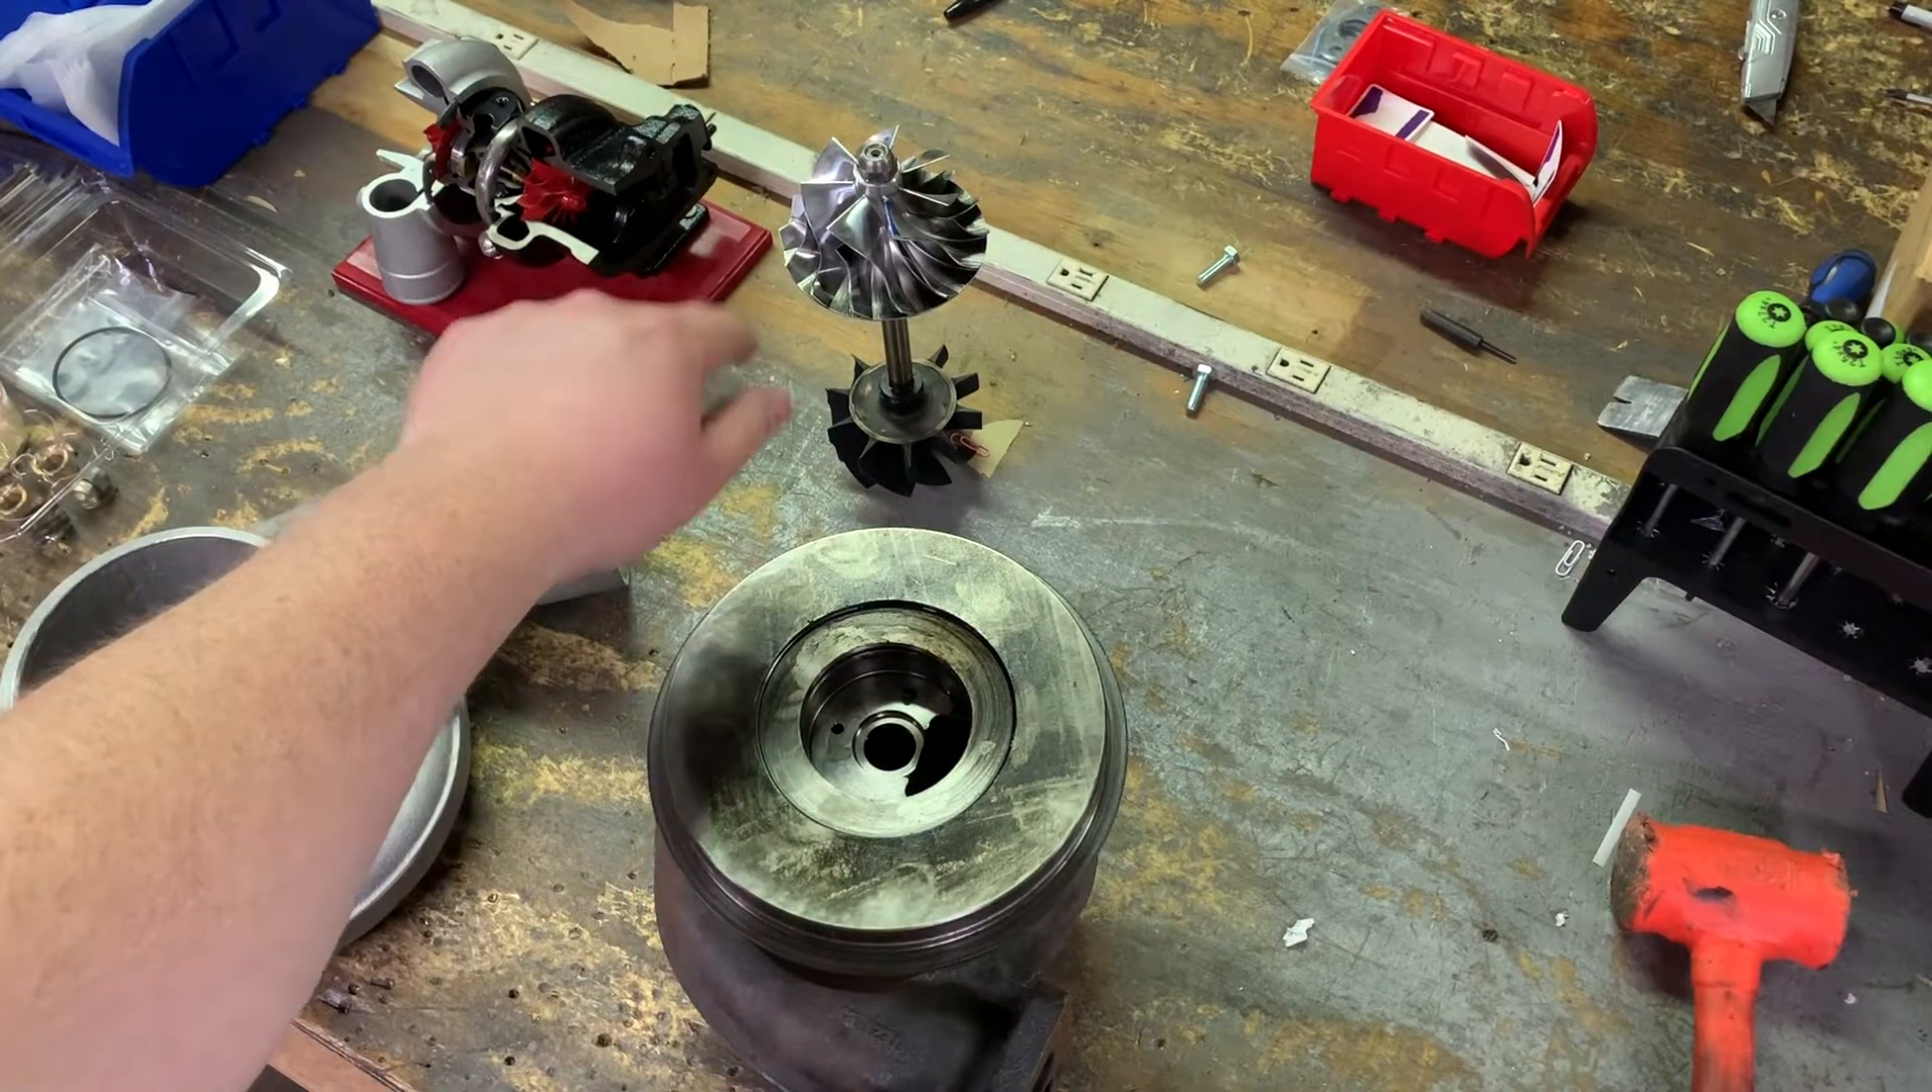The next piece here is the bearing housing, and you can see that I've already removed the compressor wheel and the turbine wheel from the bearing housing.